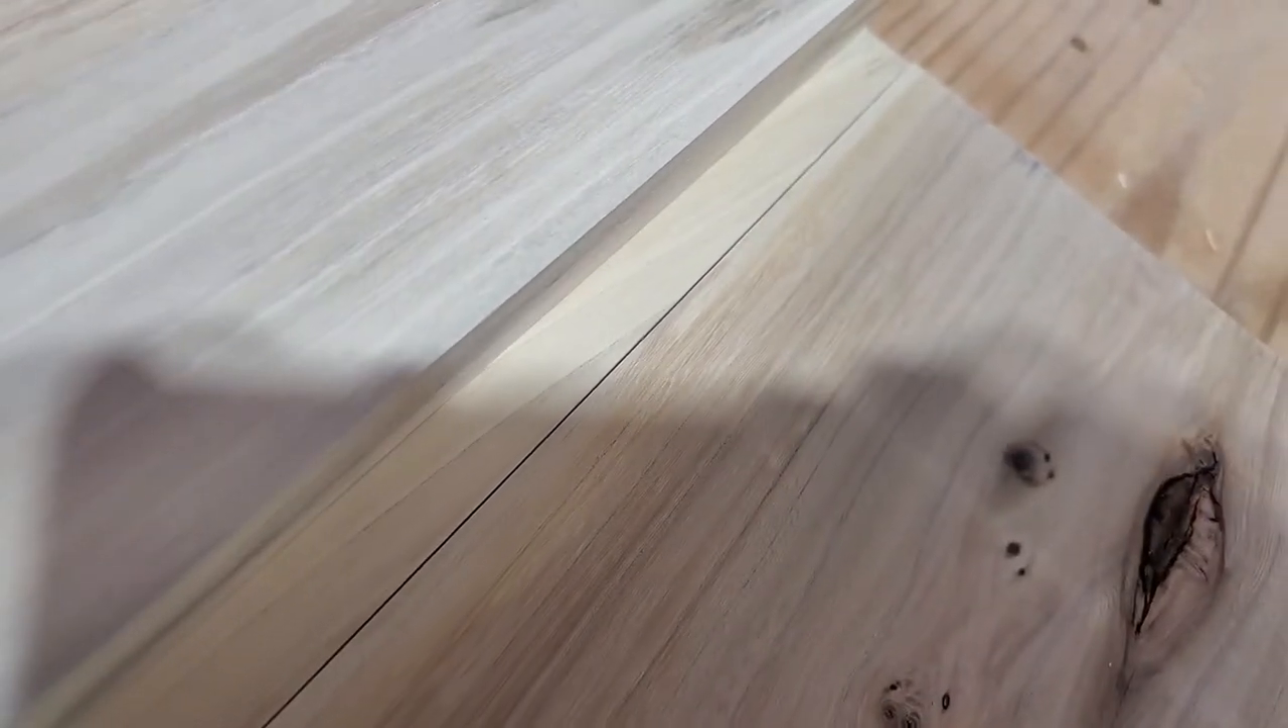It's not much of a gap but there's definitely a clear gap that goes through there.